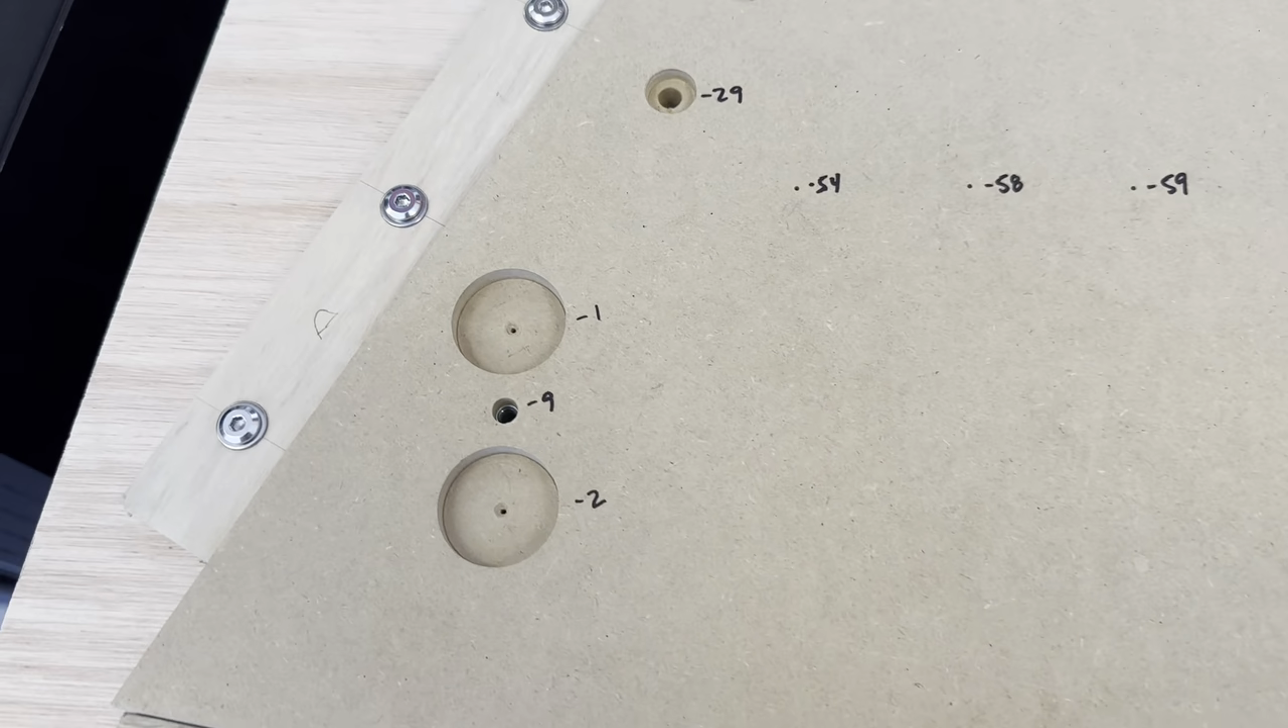First off, if you notice, I went ahead and added washers.